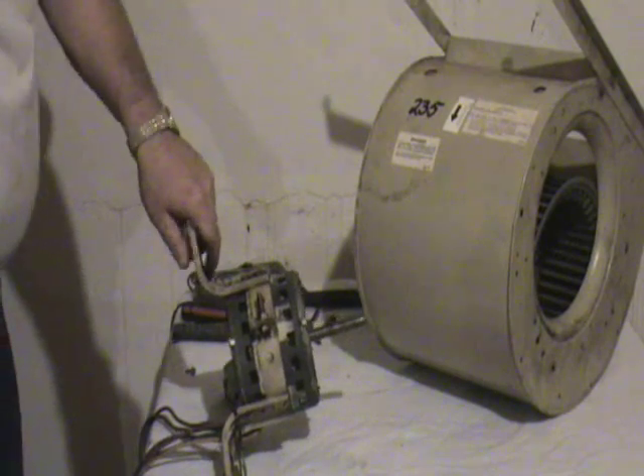After you've got the, the motor itself out, this is what it looks like.